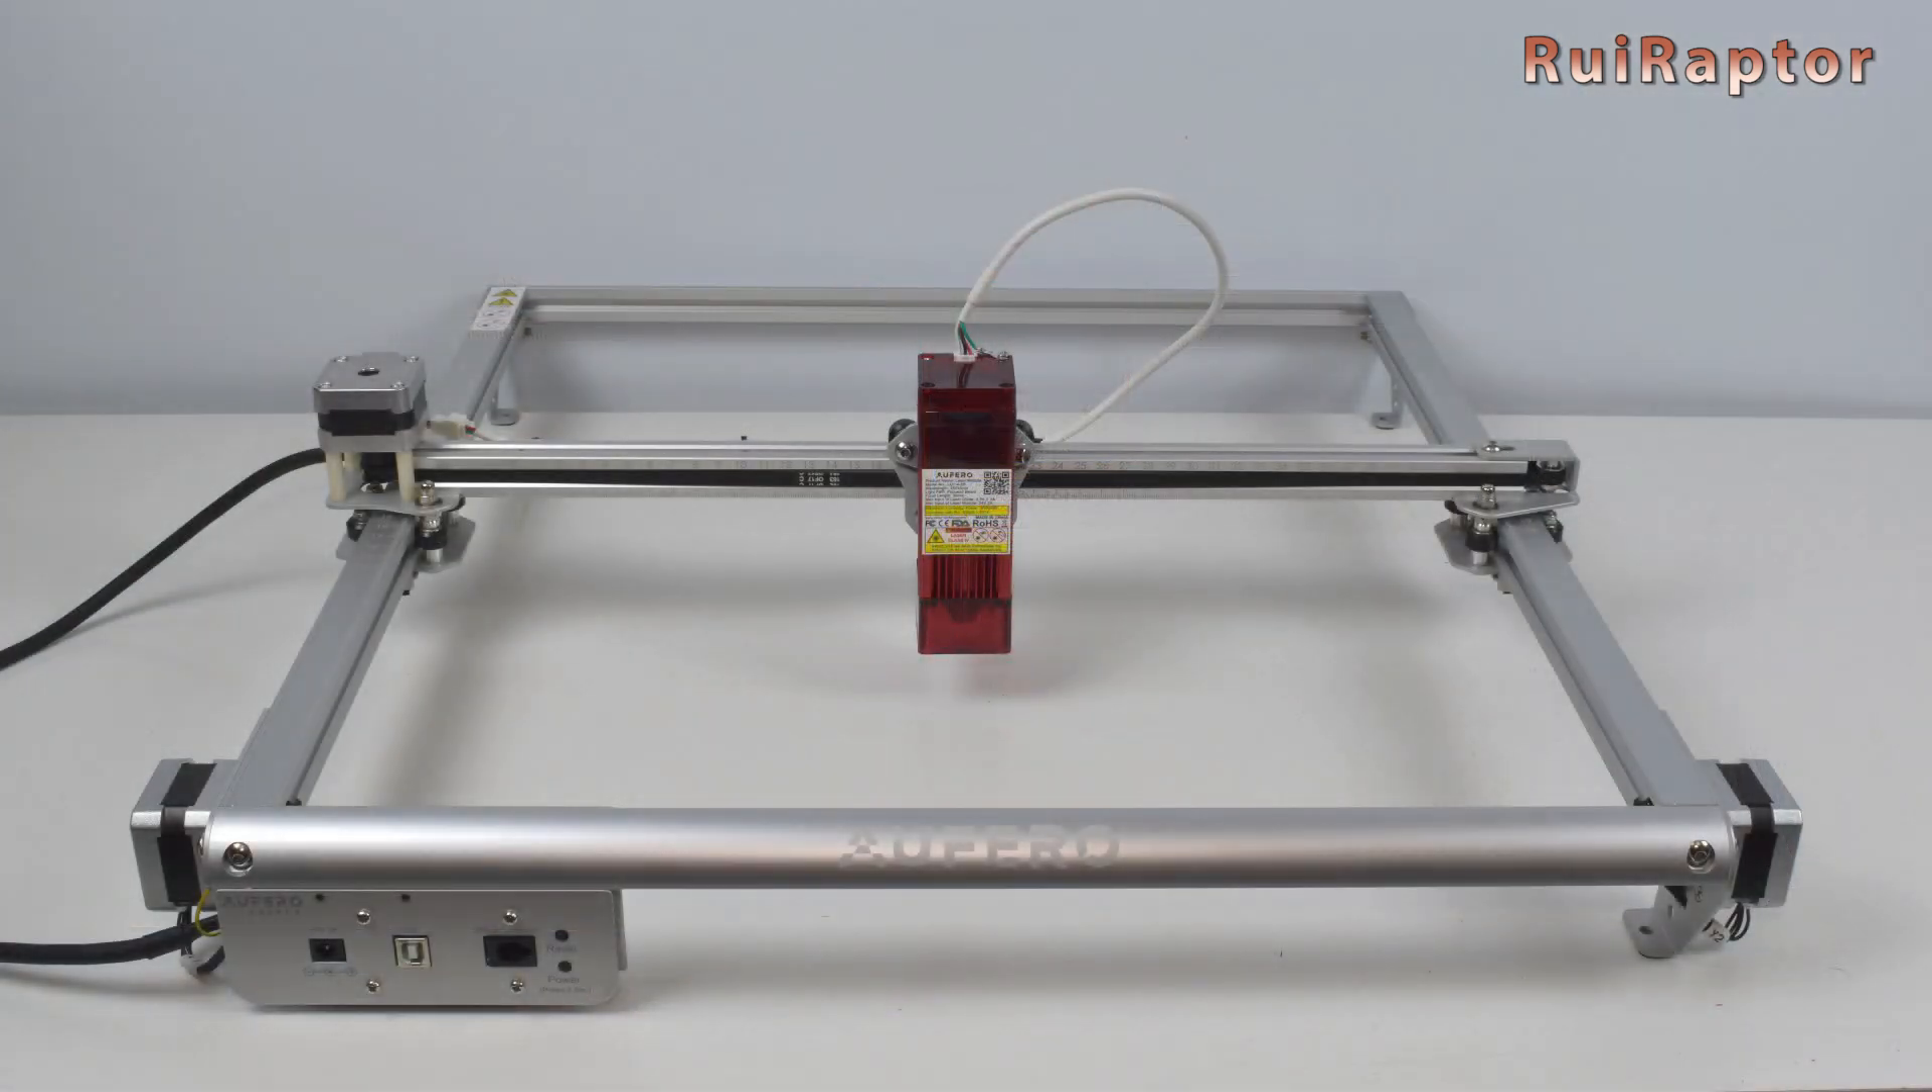Place back the shield and the assembly is now complete.